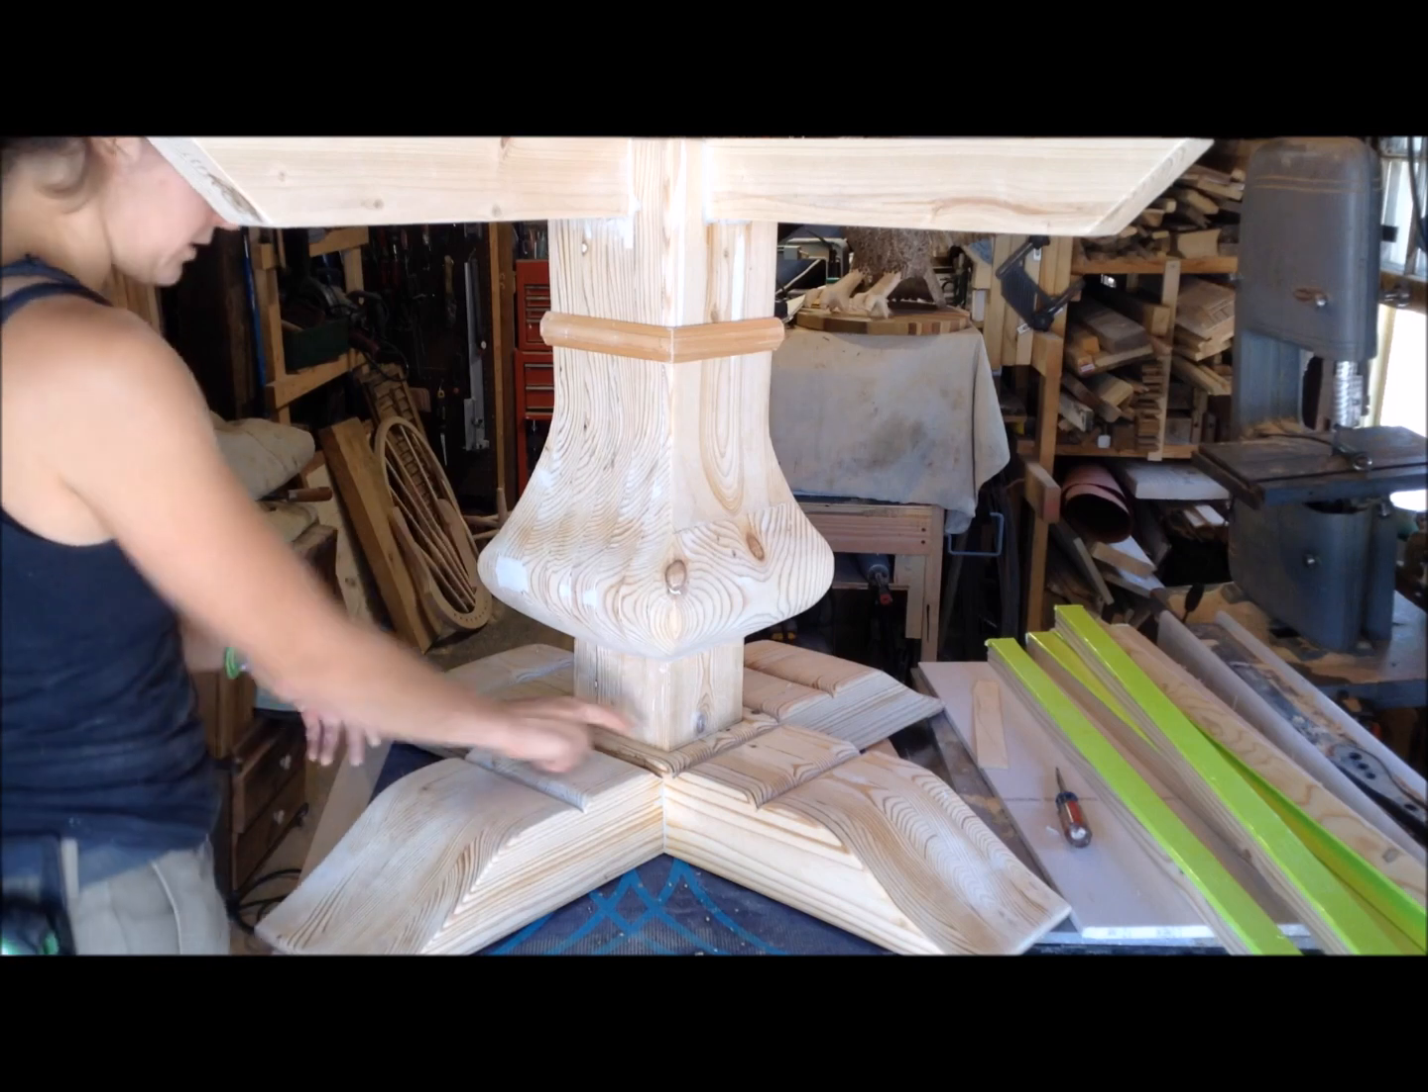So I added this decorative piece of molding to the pedestal and I treated the whole thing with pre-stain.